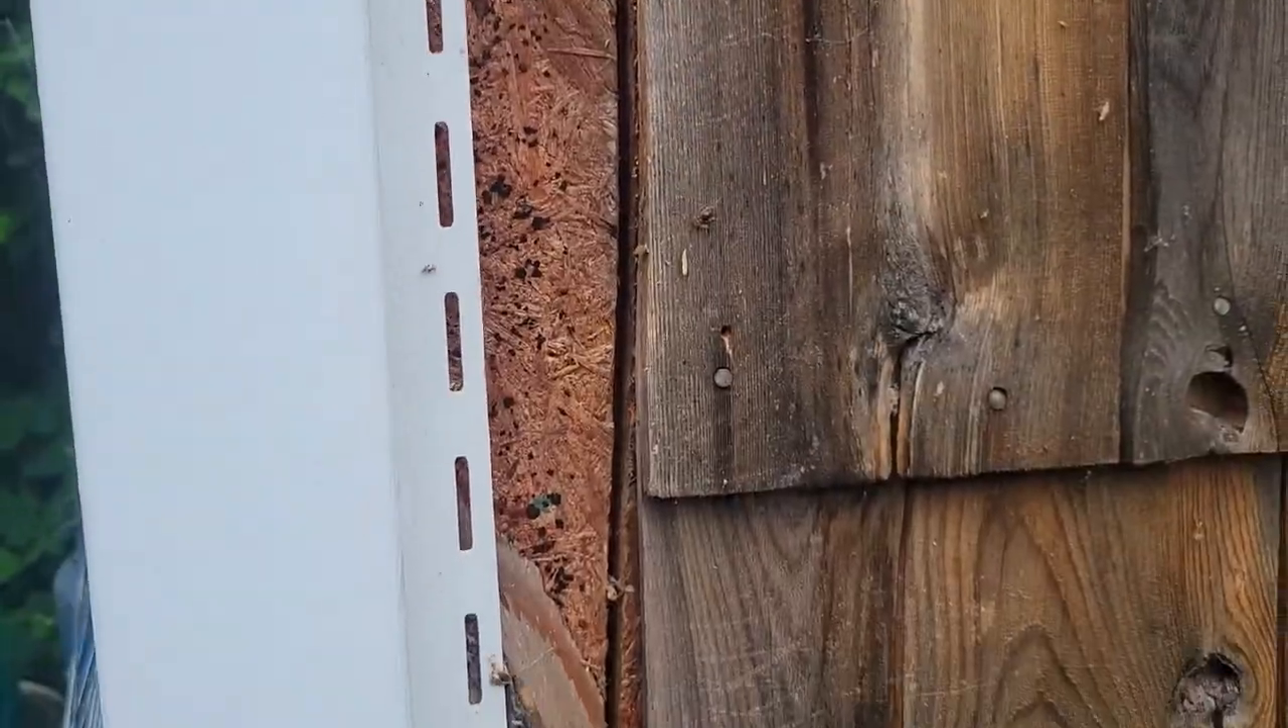We didn't realize, but when we pulled the siding down, there's a gap here.